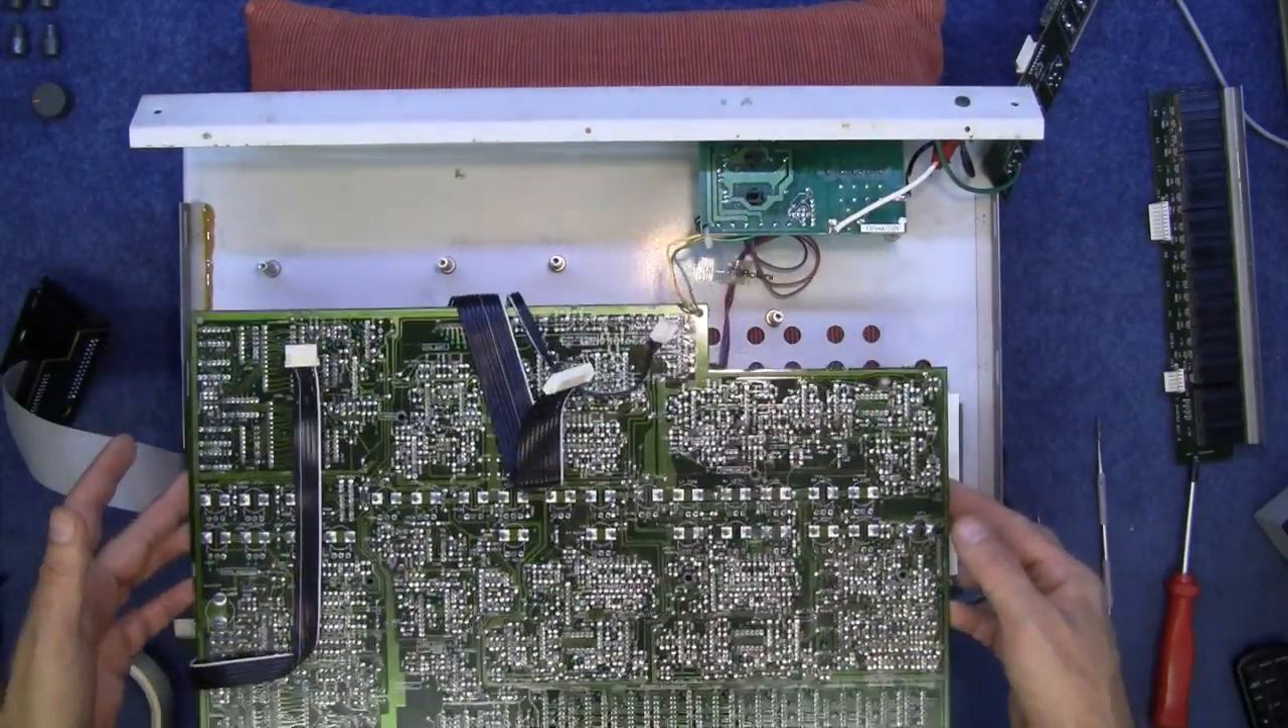OK, I've managed to release all the board by pulling a lot of the multi connectors out.